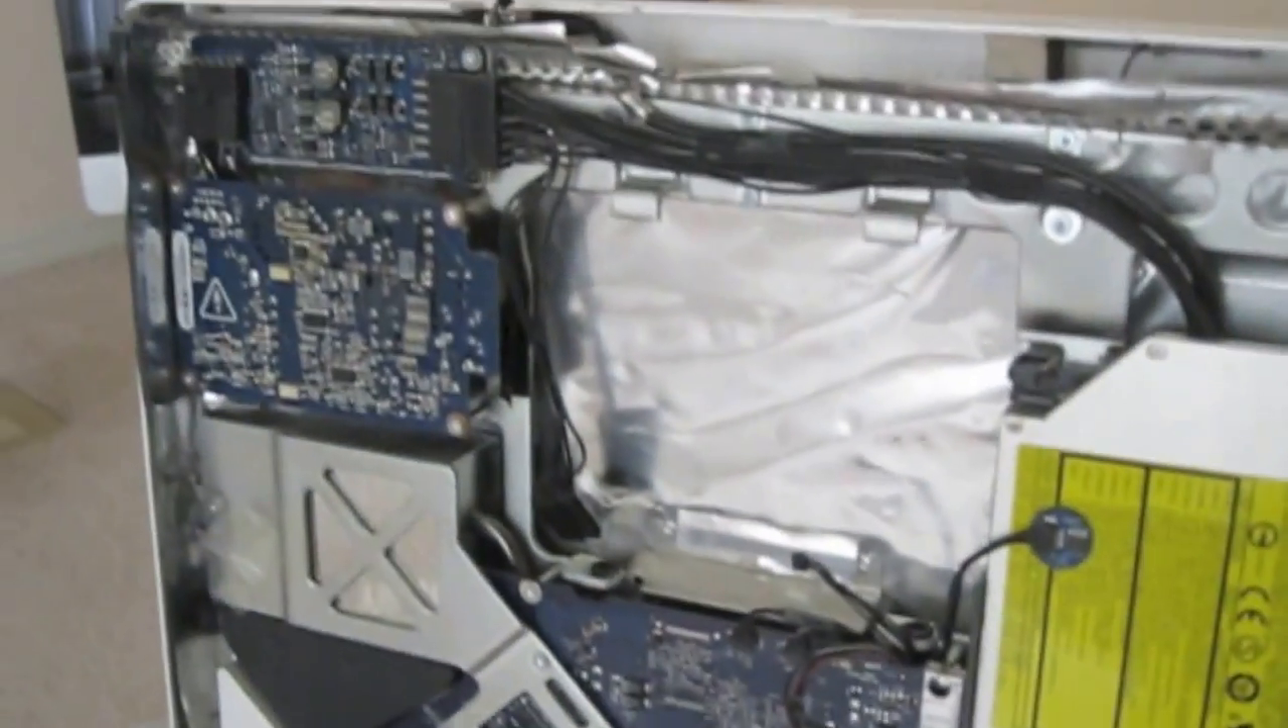Alright, so we got the display off of the iMac.